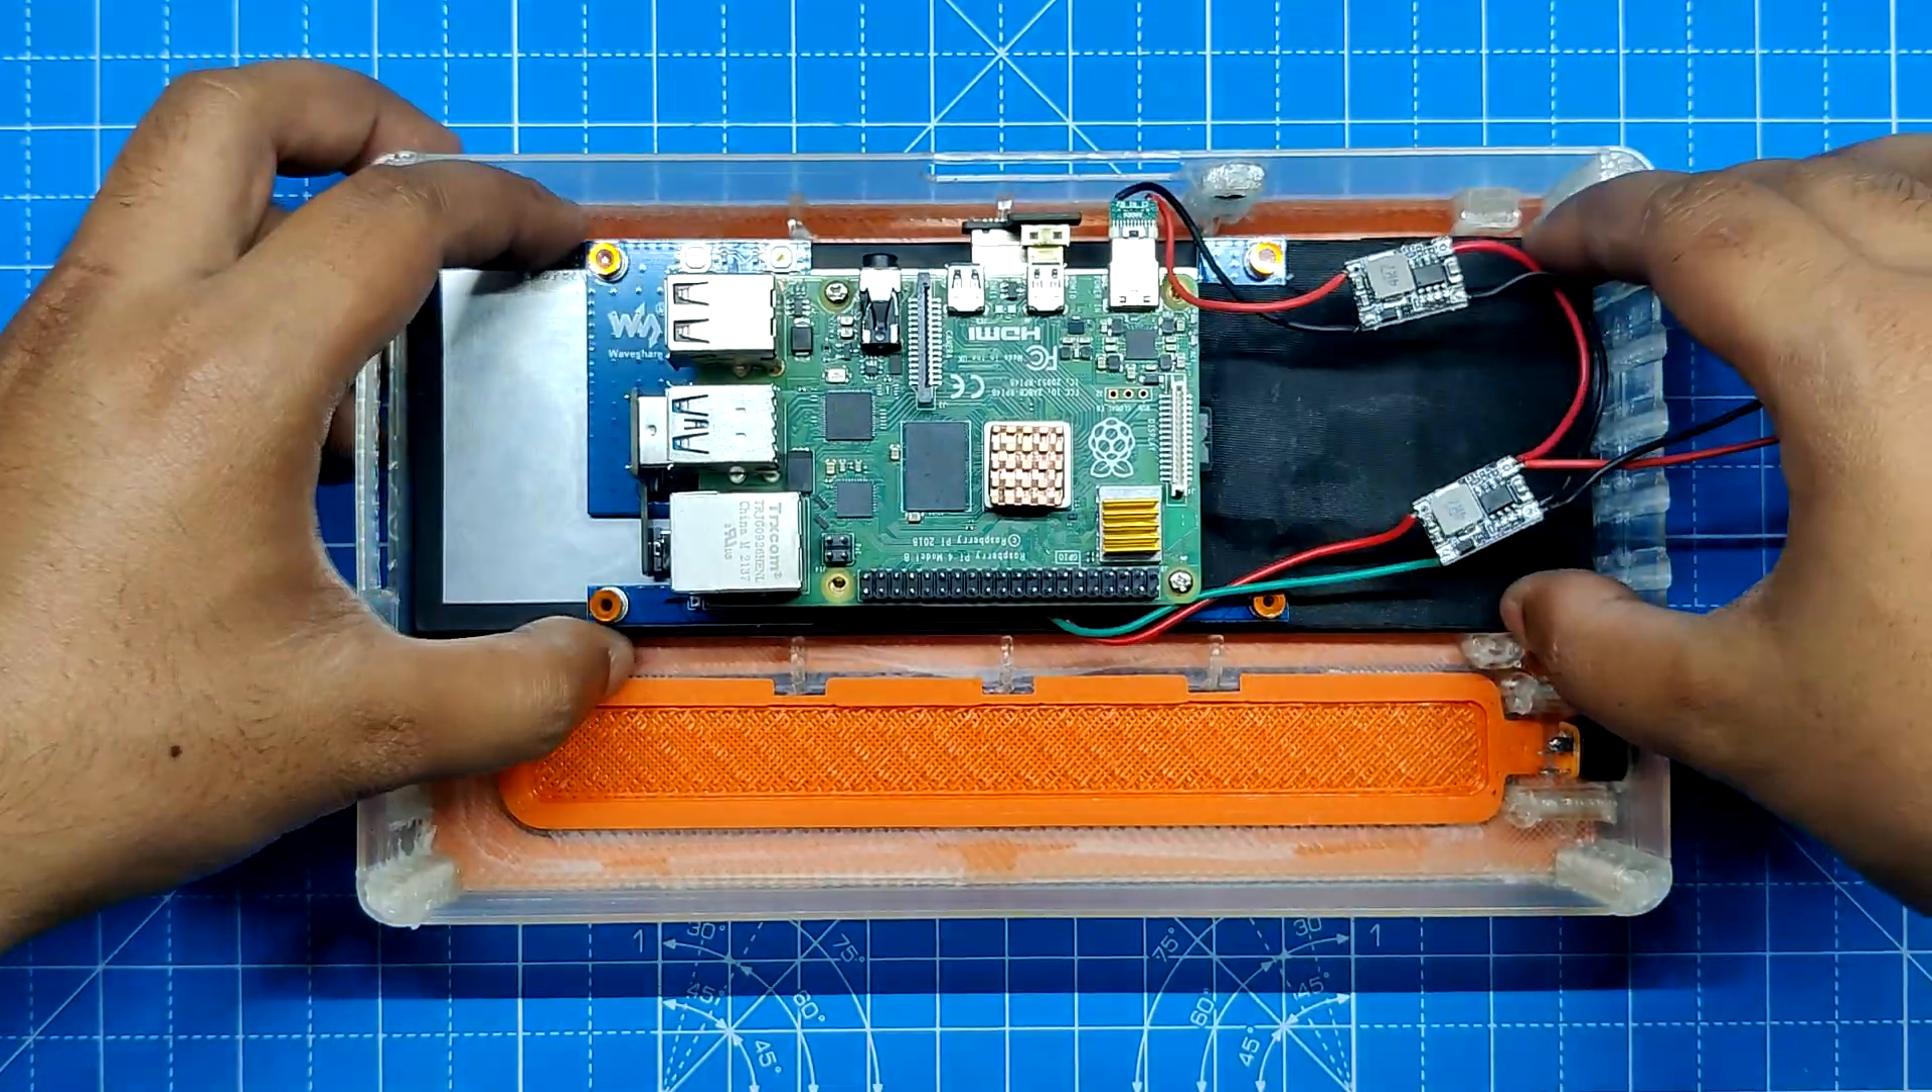The display Raspberry Pi assembly is now picked up and placed inside the main body screen location.